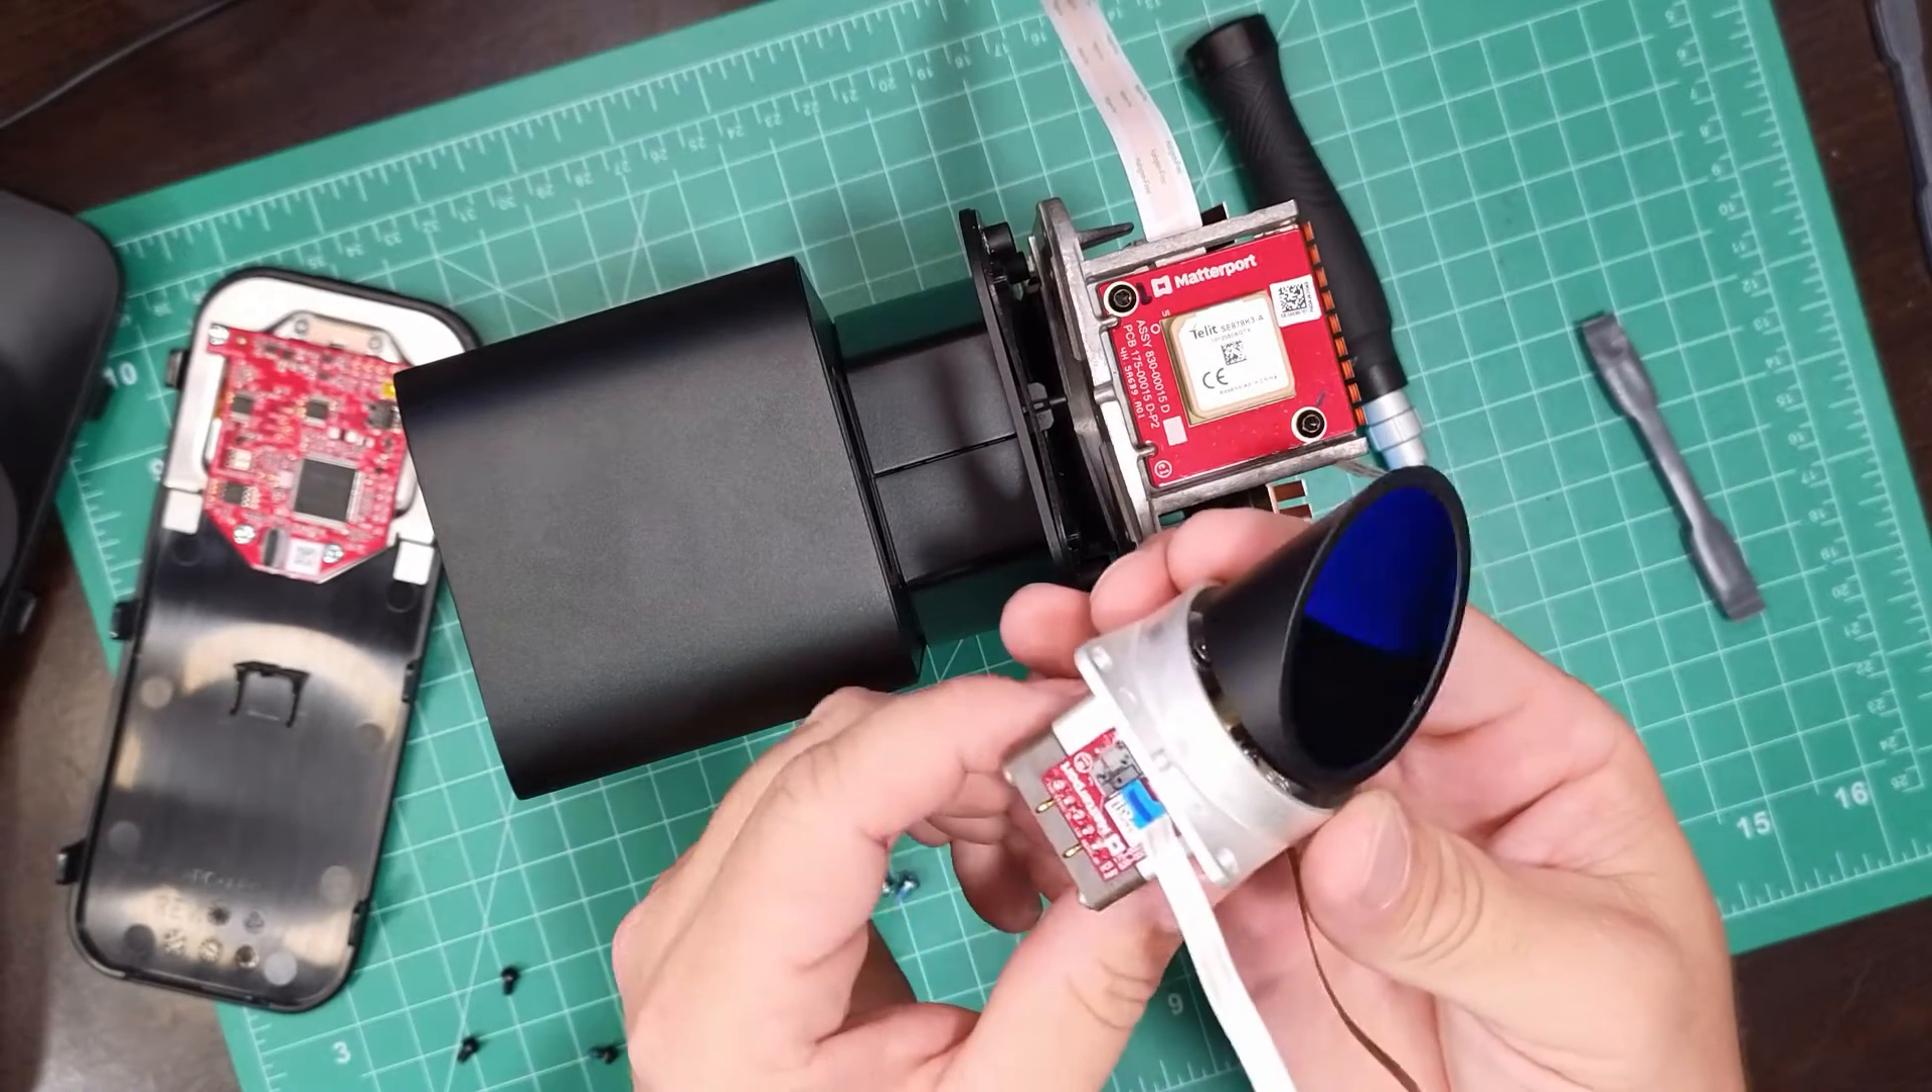So here we have the mirror assembly out.